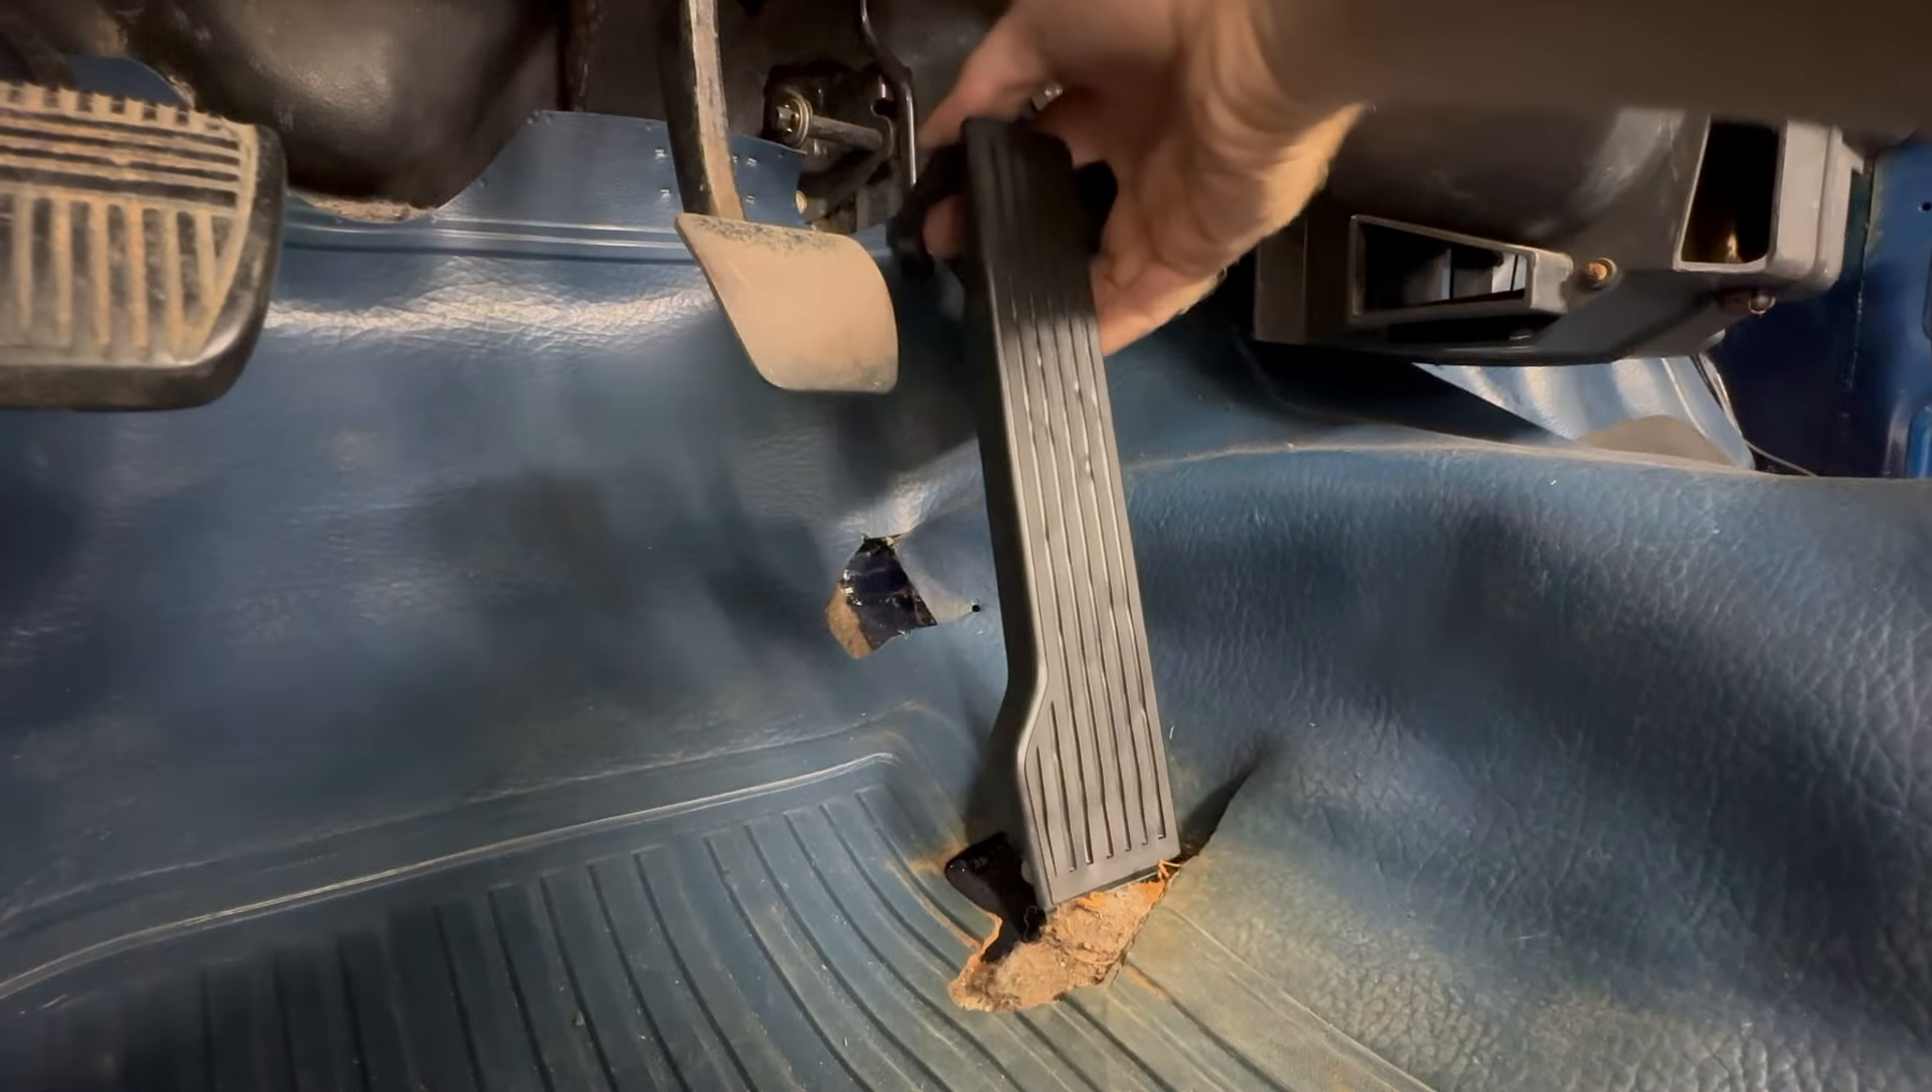So the bottom of the pedal just sits under the floor liner like this. And yeah, that seems like it's going to work perfect.